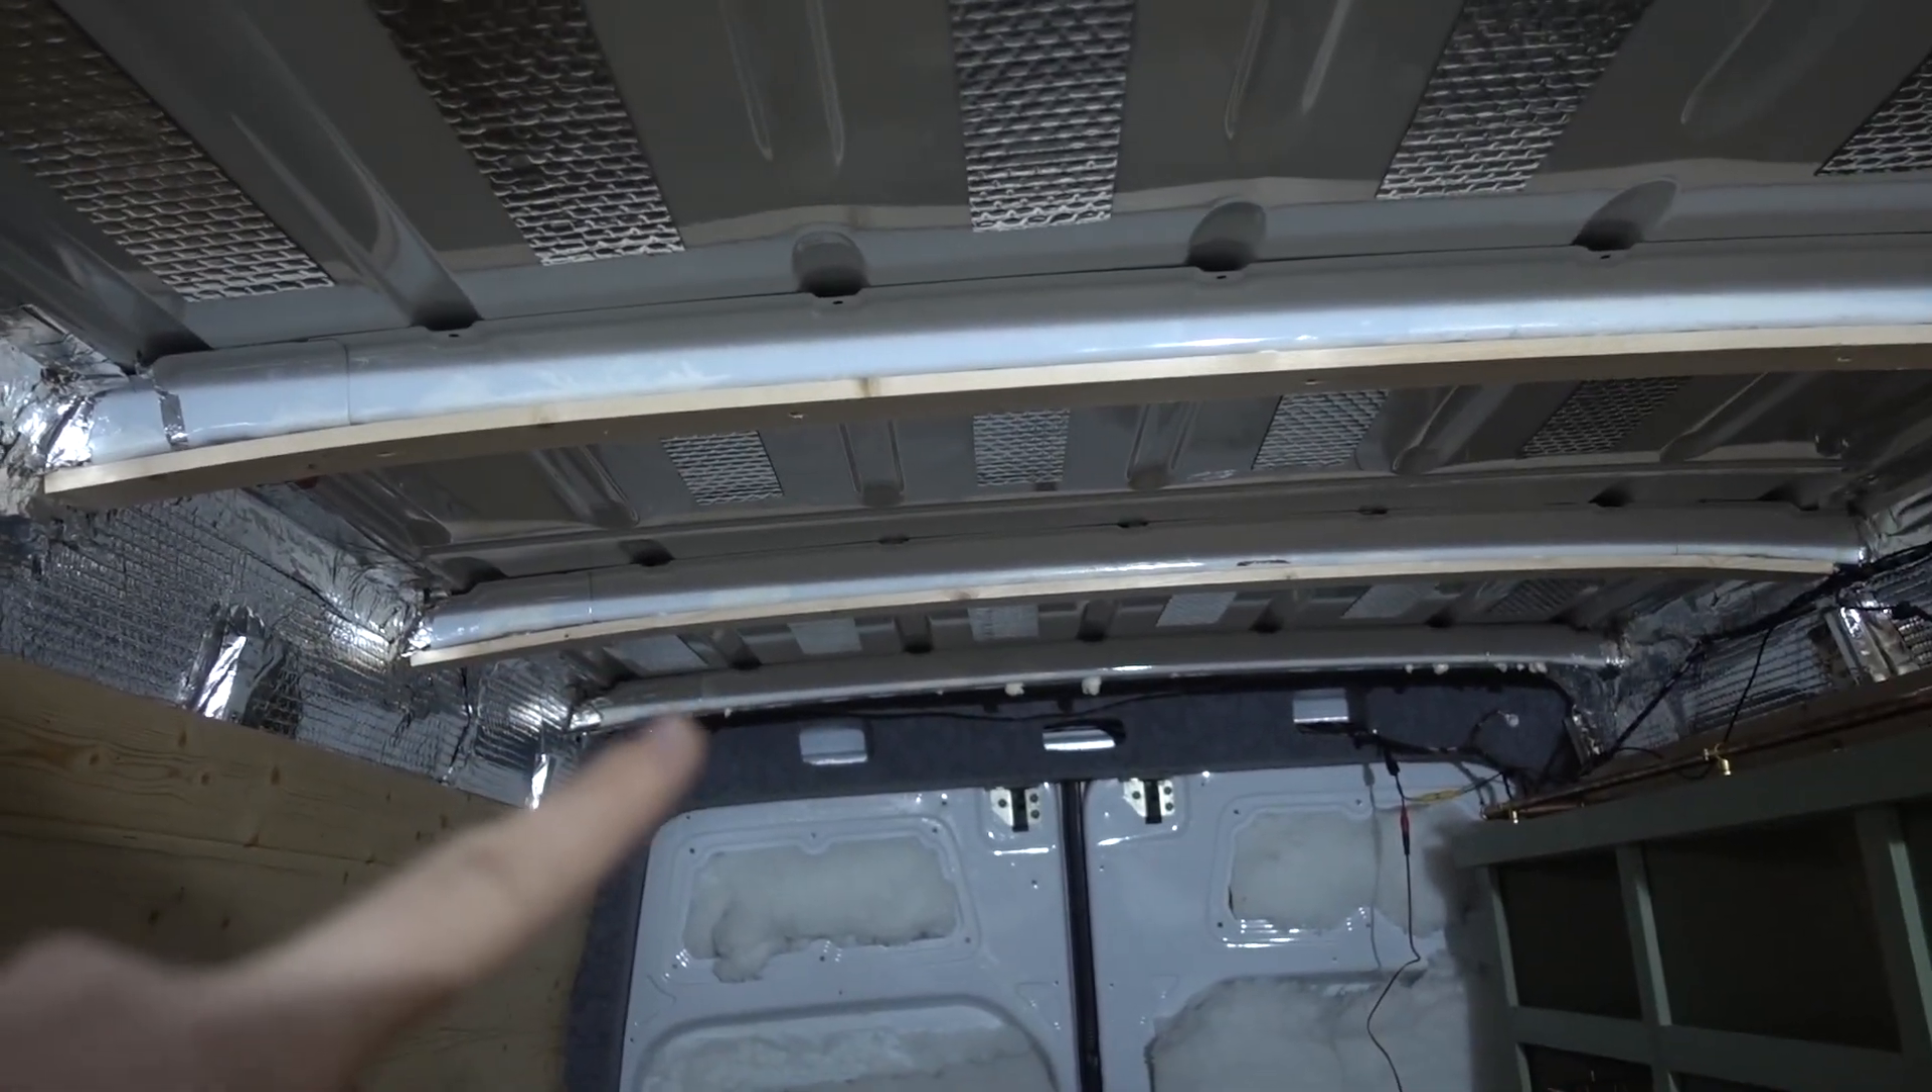We've already began attaching the beams that we're going to be fixing the cladding to so what we've done is we've done one two three so far the one at the back we couldn't finish.